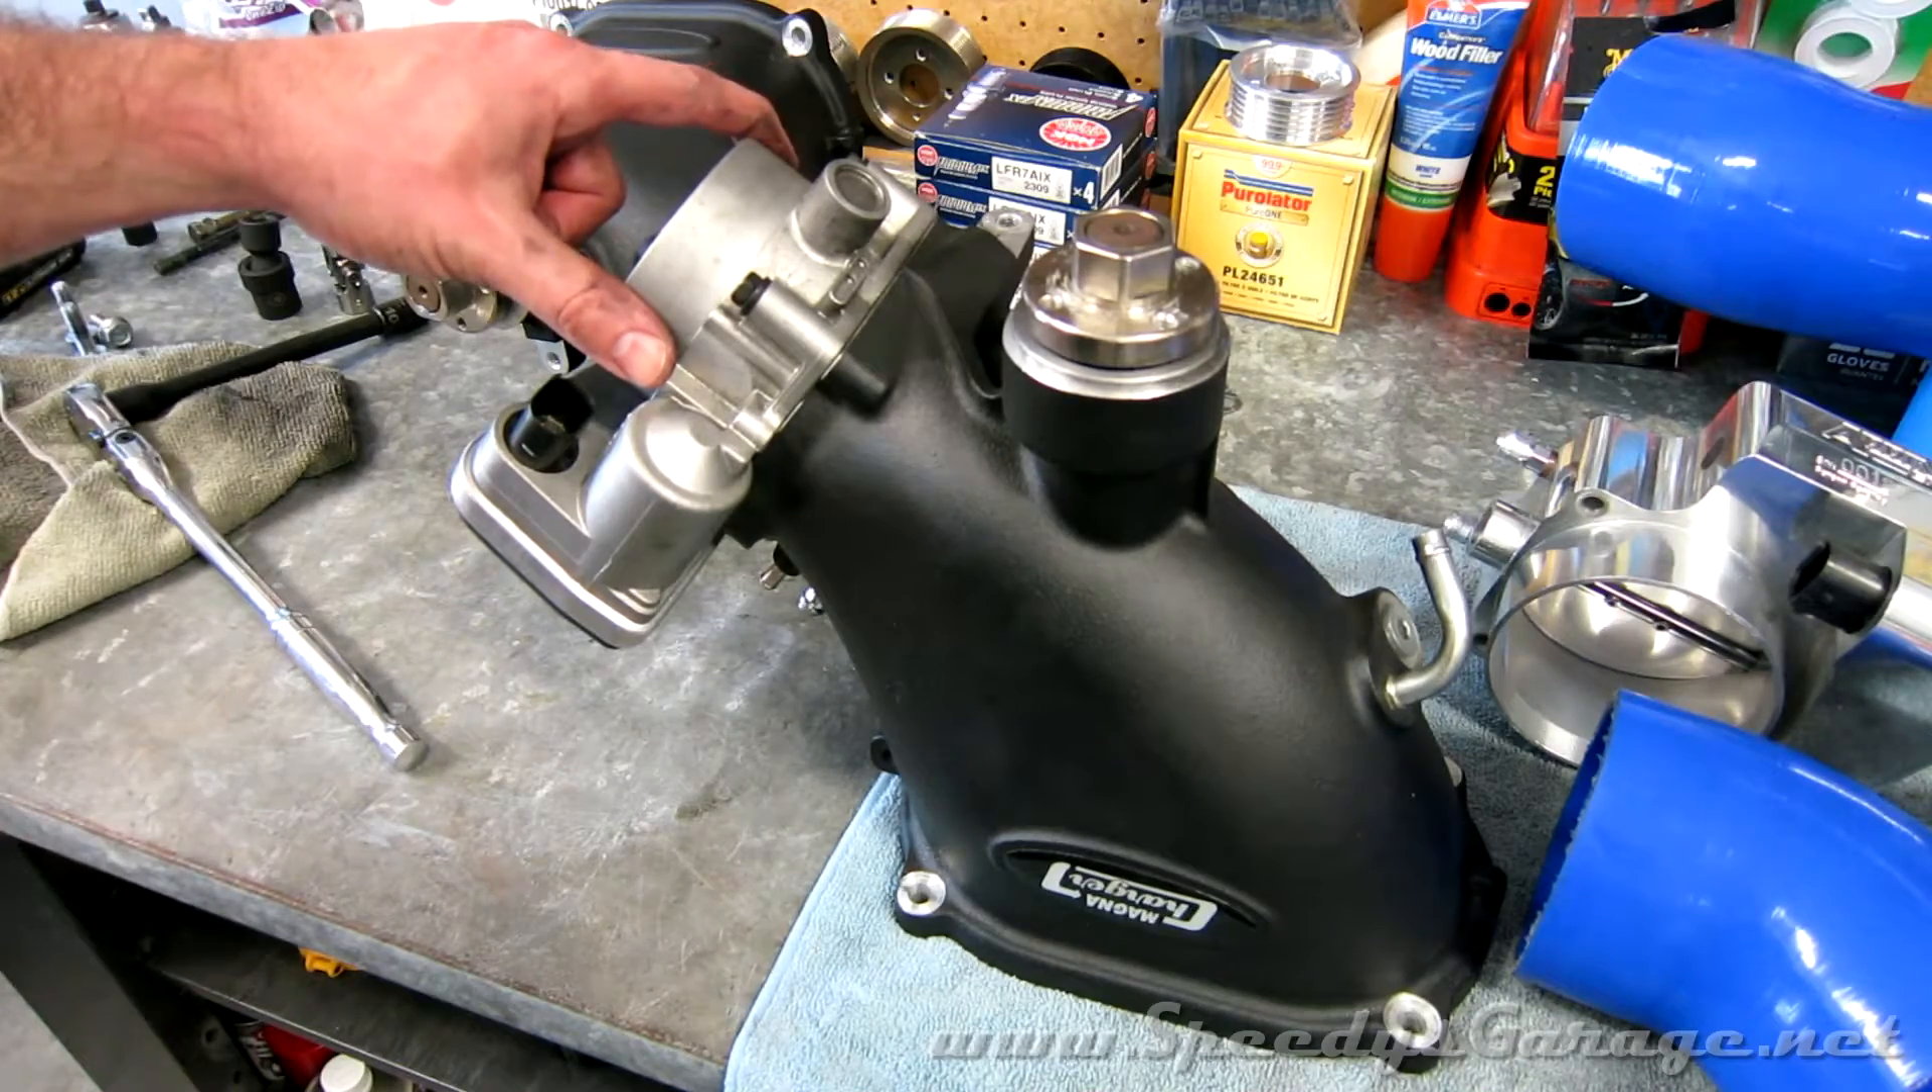I got the blower snout off and up on the work bench where I can have a look at it.